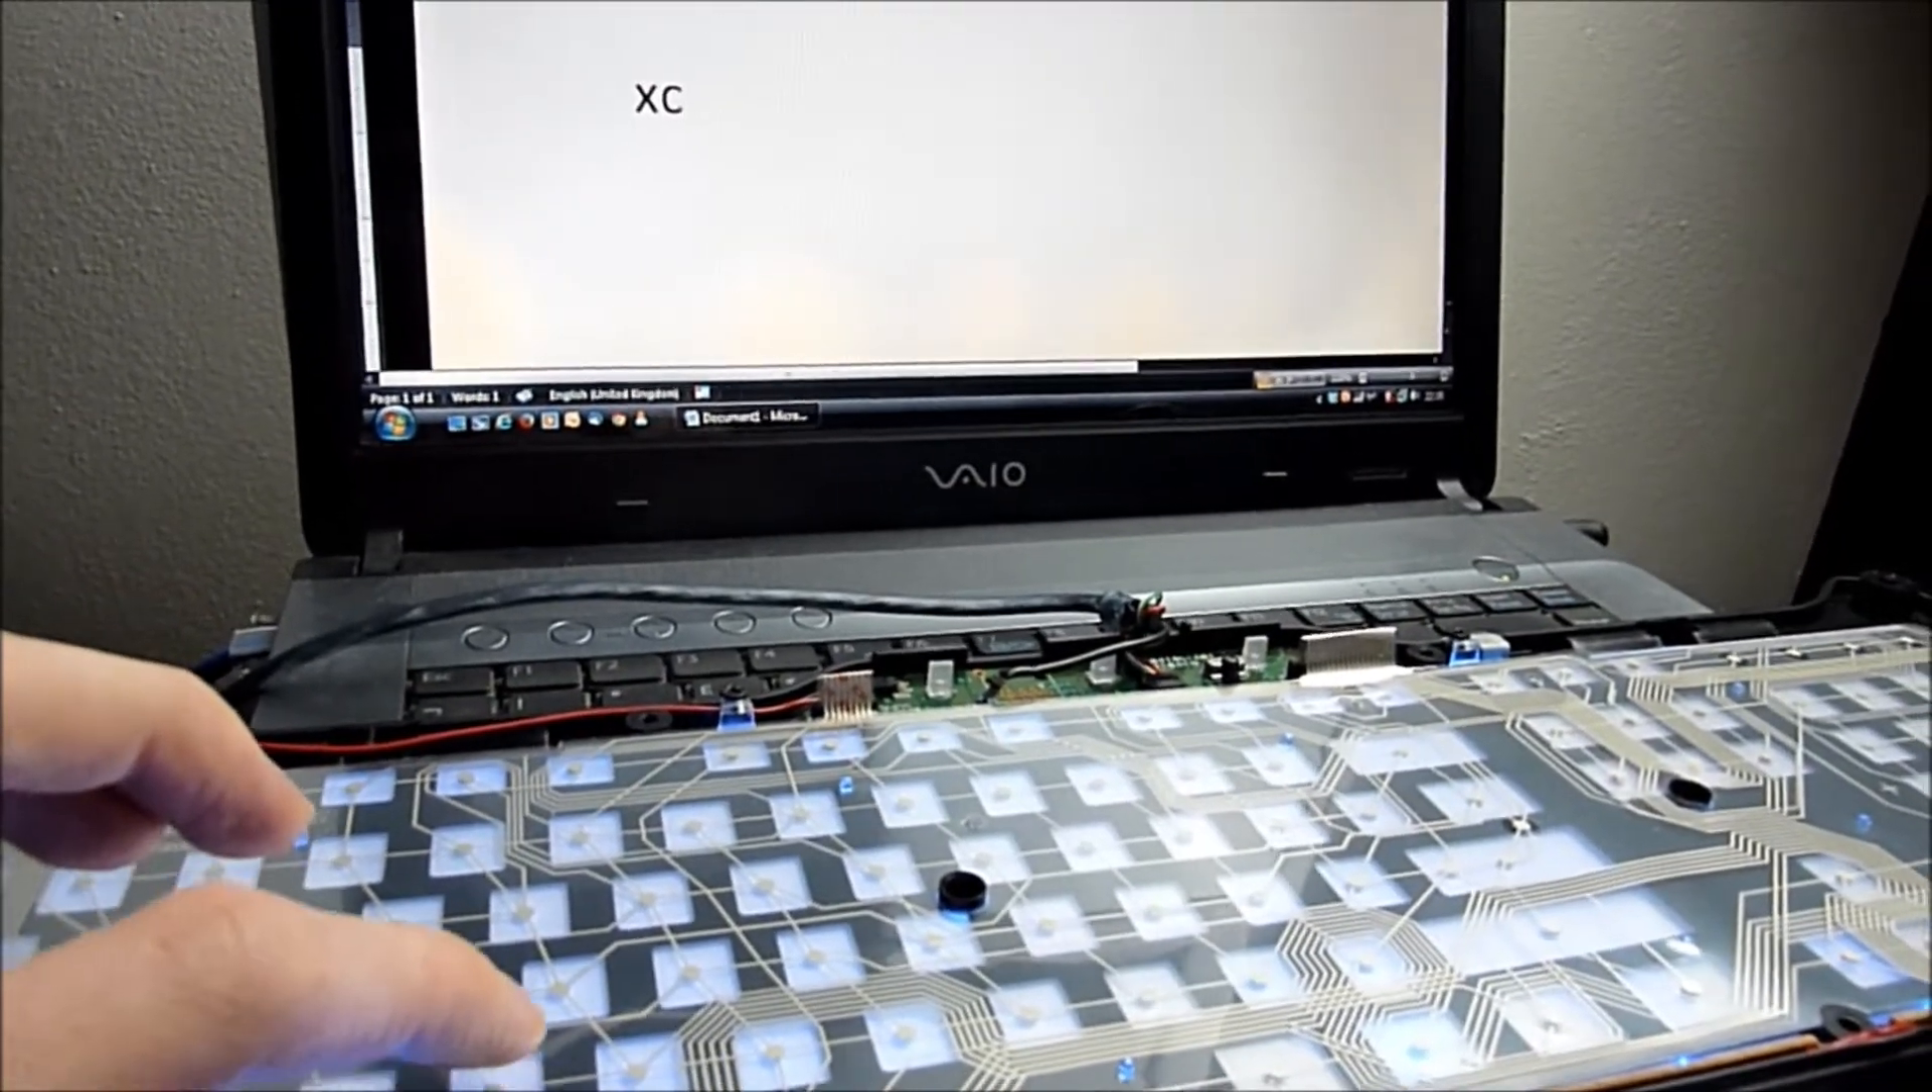So I opened up the keyboard, took off the rubber and there you see the circuits underneath.